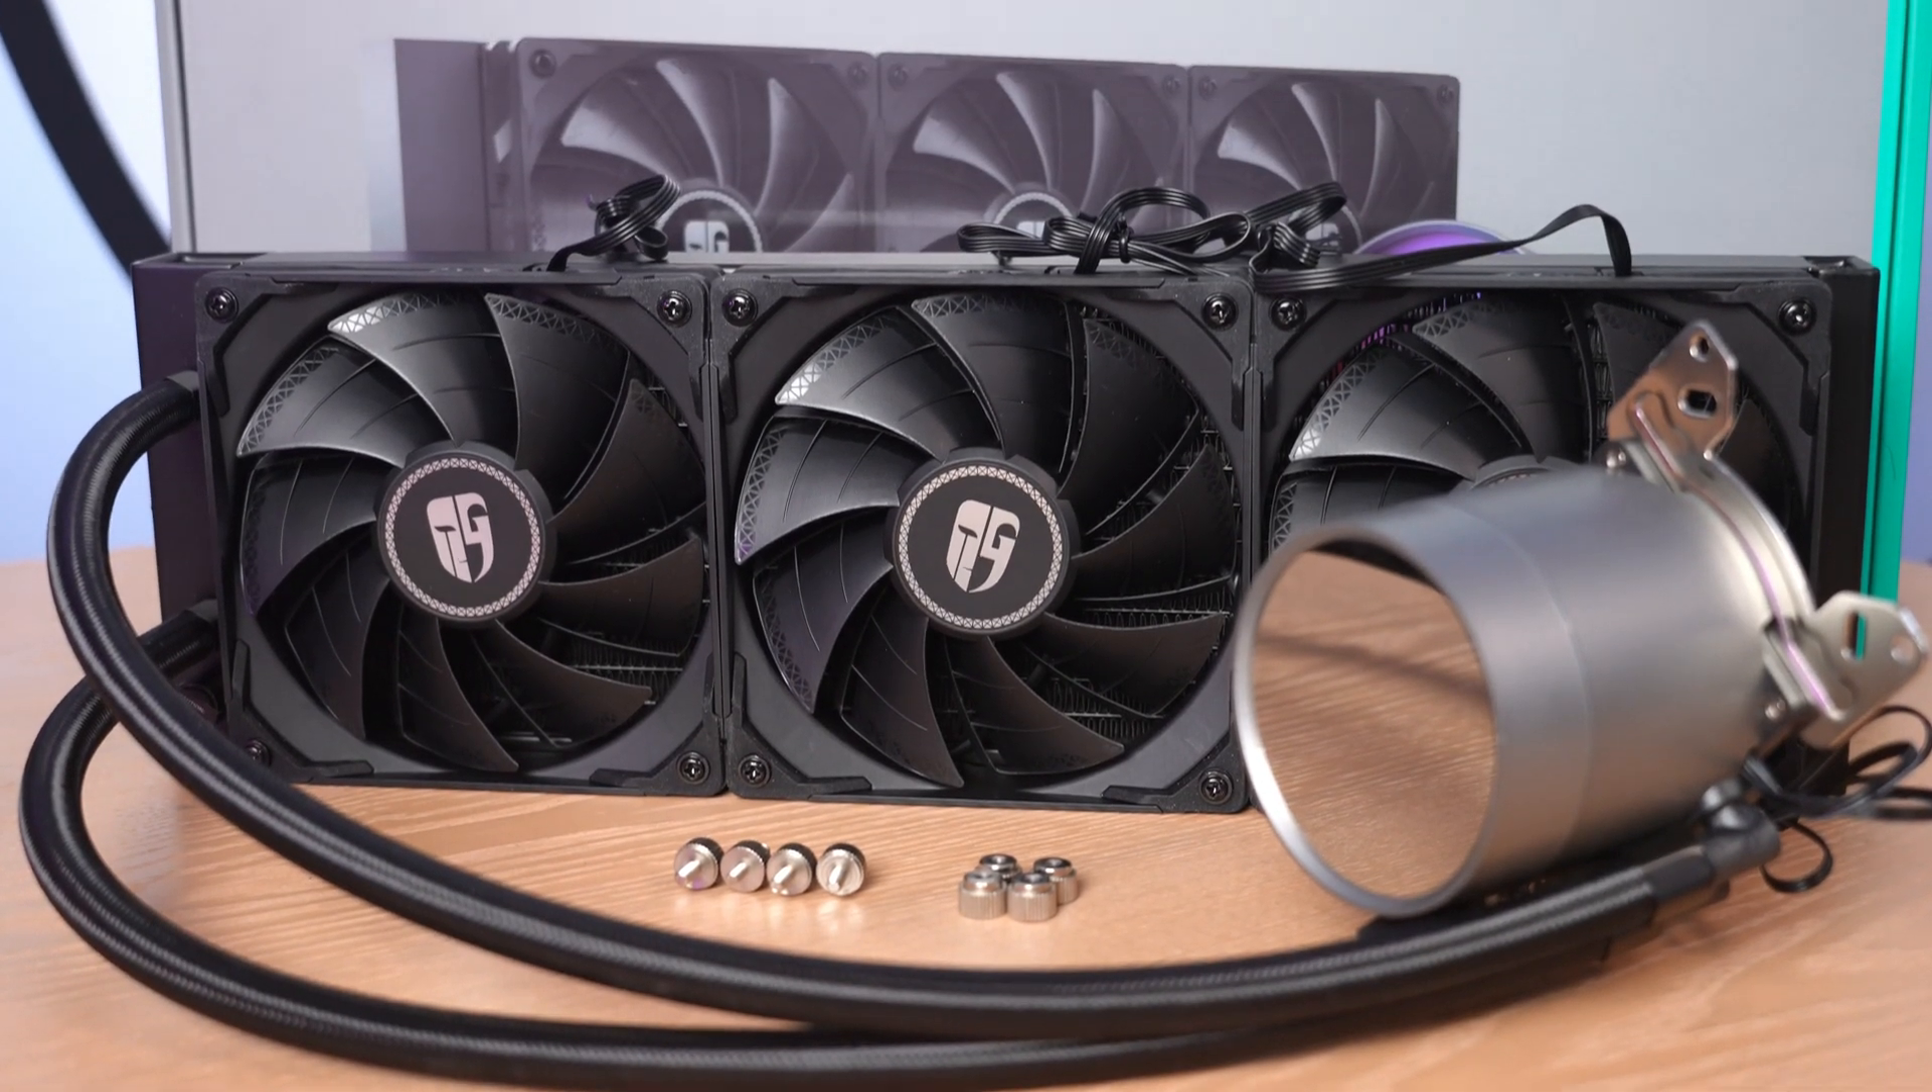Now, here is the cooler fully assembled with the fans attached and the AM4 bracket mounted.